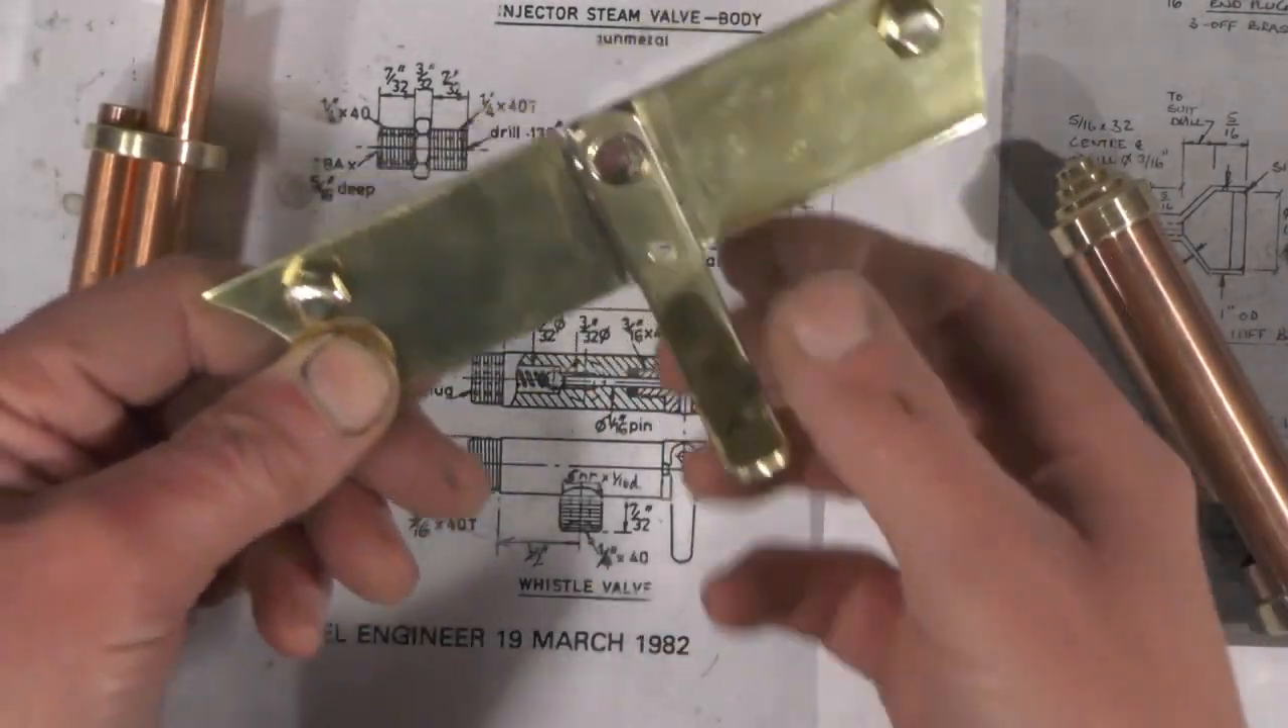I've made this simple bracket just silver soldered together and a couple of brass domed headed bolts in it.